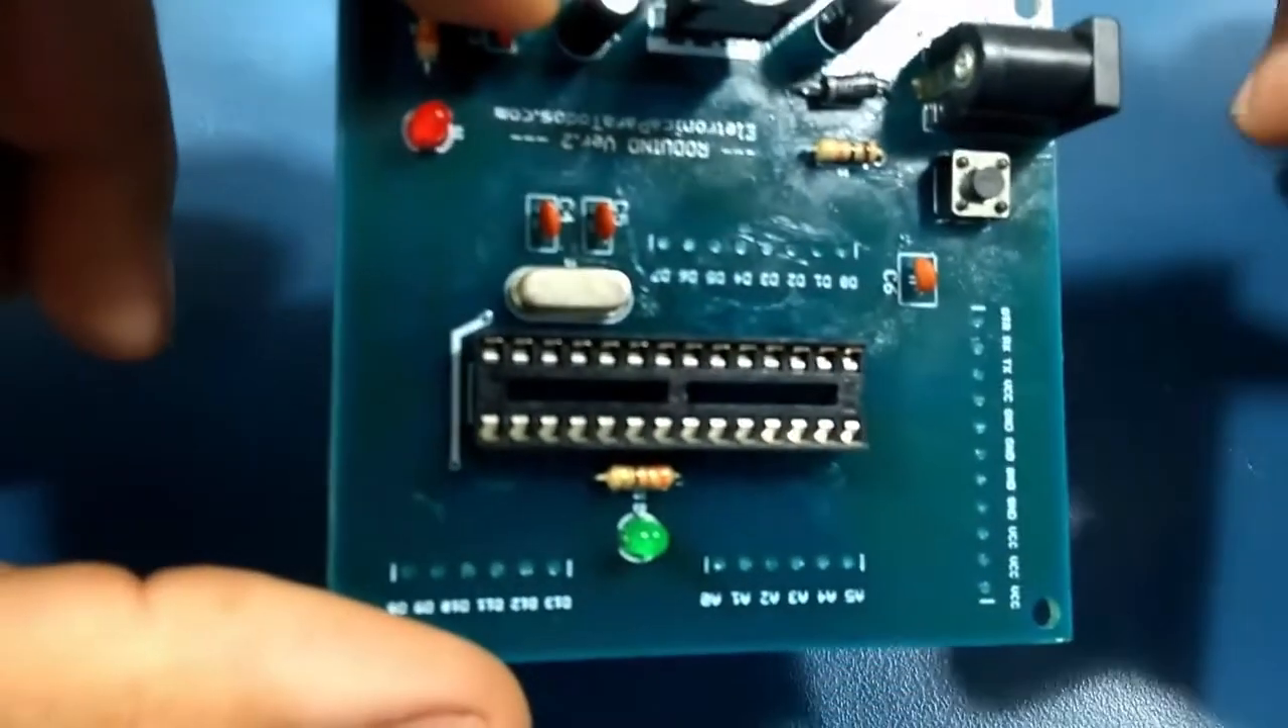Então Já colocamos Os LEDs E os E os Capacitores Cerâmicos Que estavam Faltando.